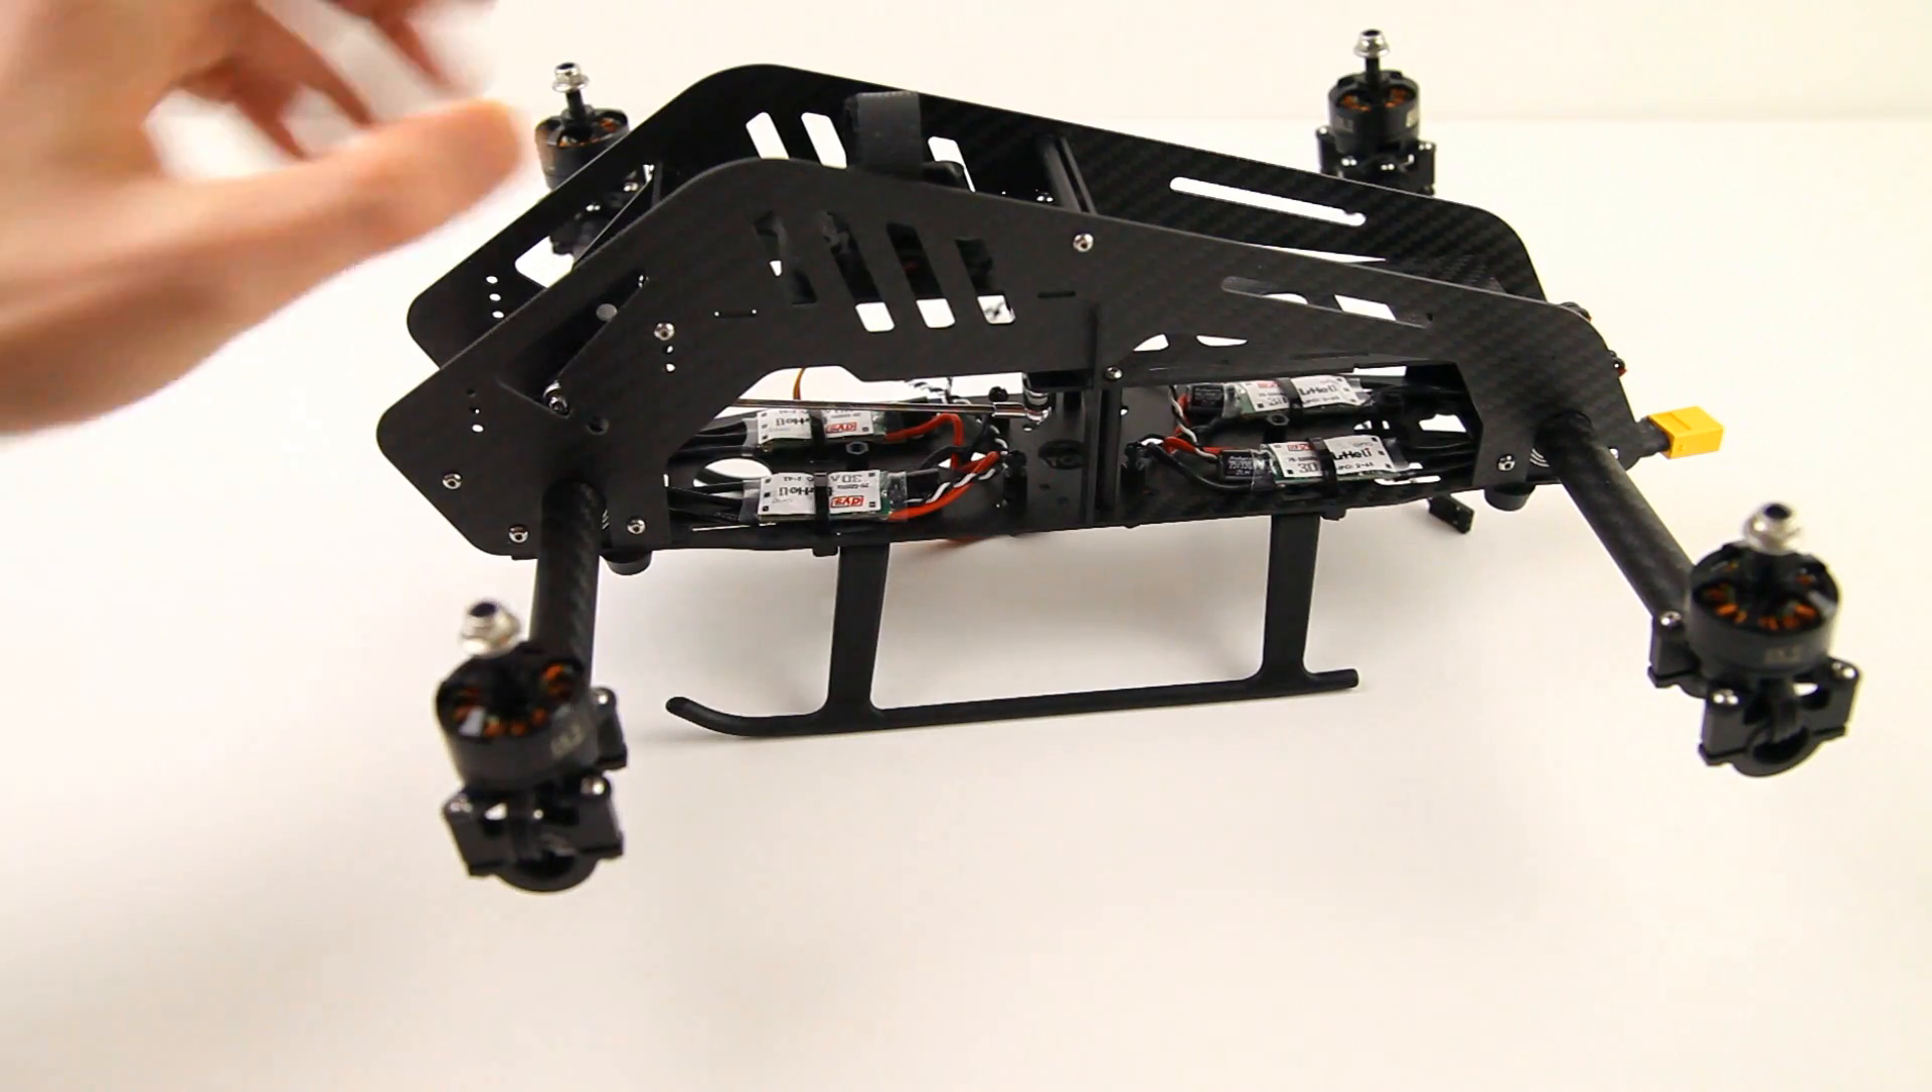All four motors have been fitted On the arms.